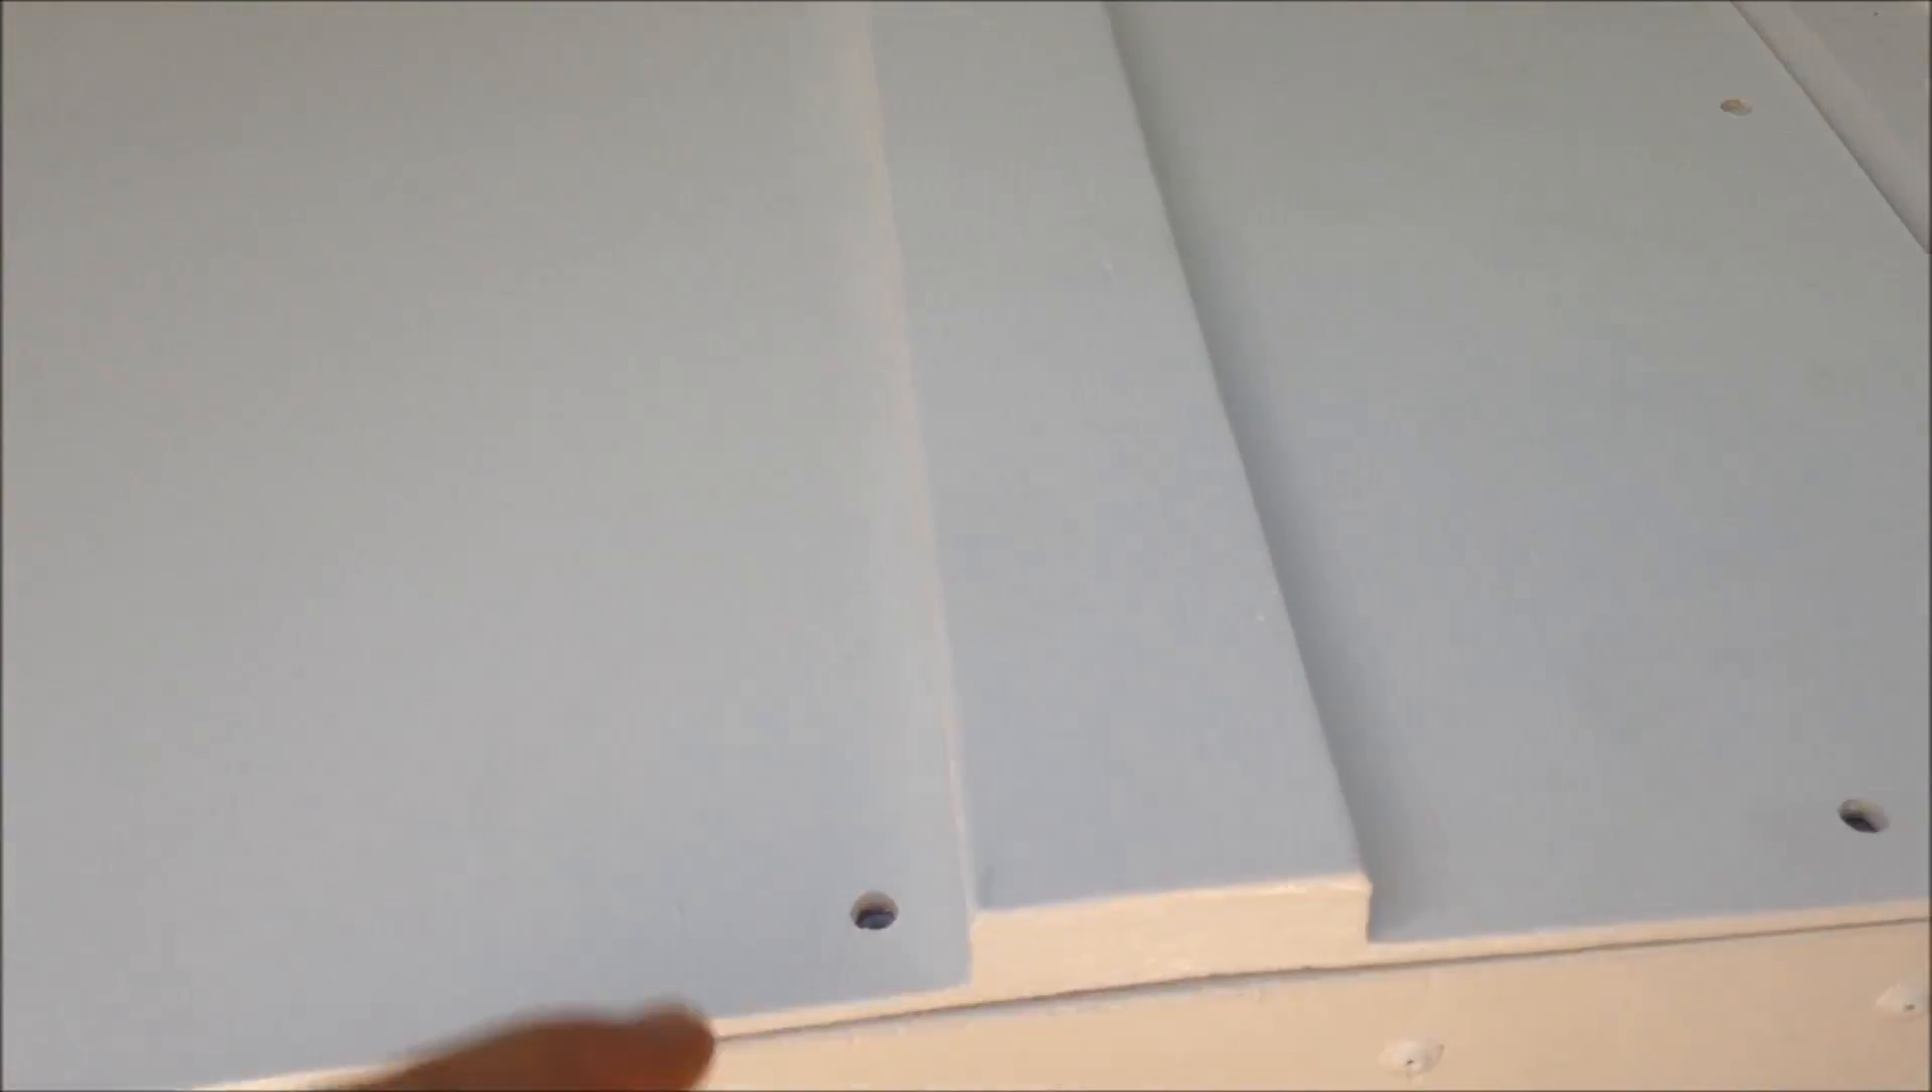I finished up this lid I just don't have it screwed down.